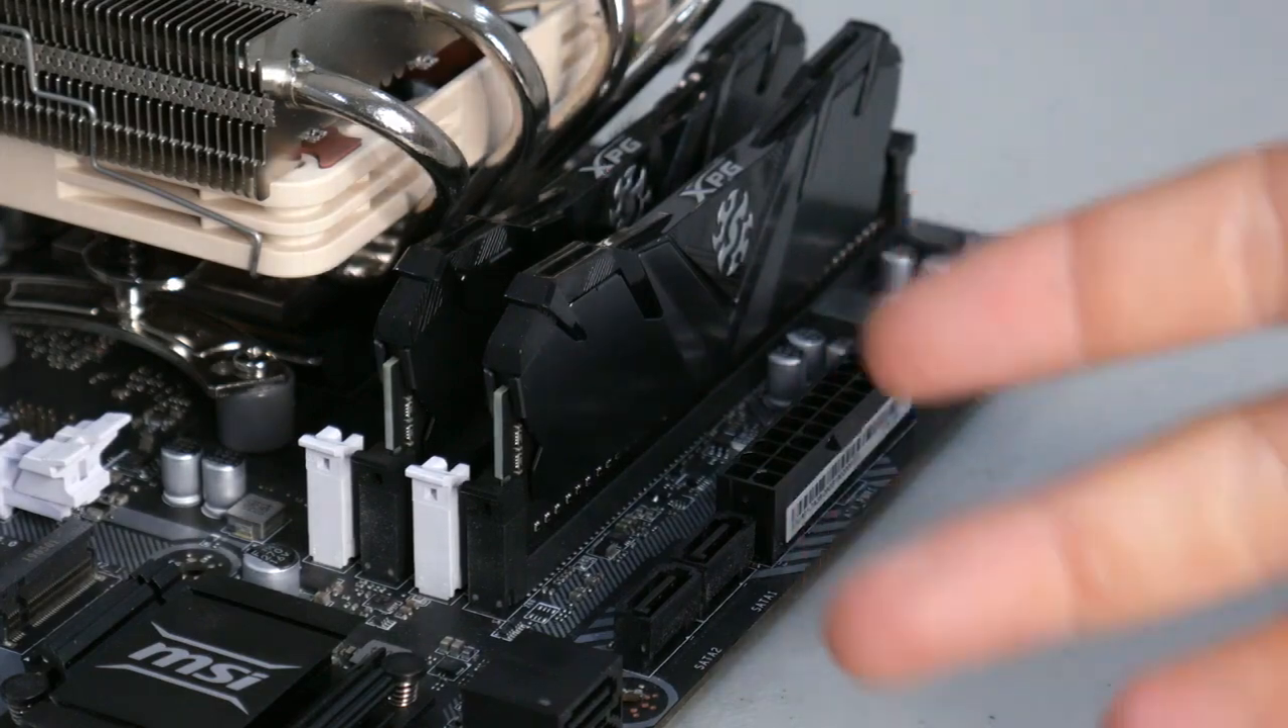RAM is installed.